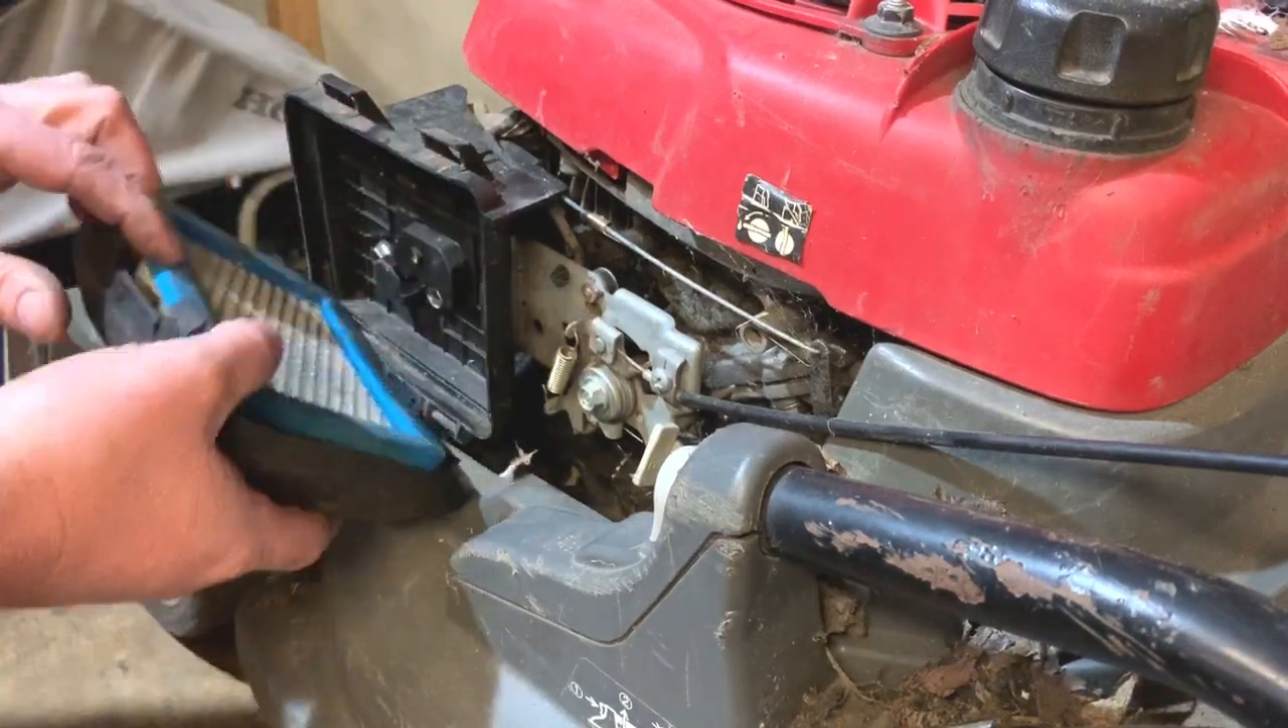So firstly, we just had a cover off on the air filter.